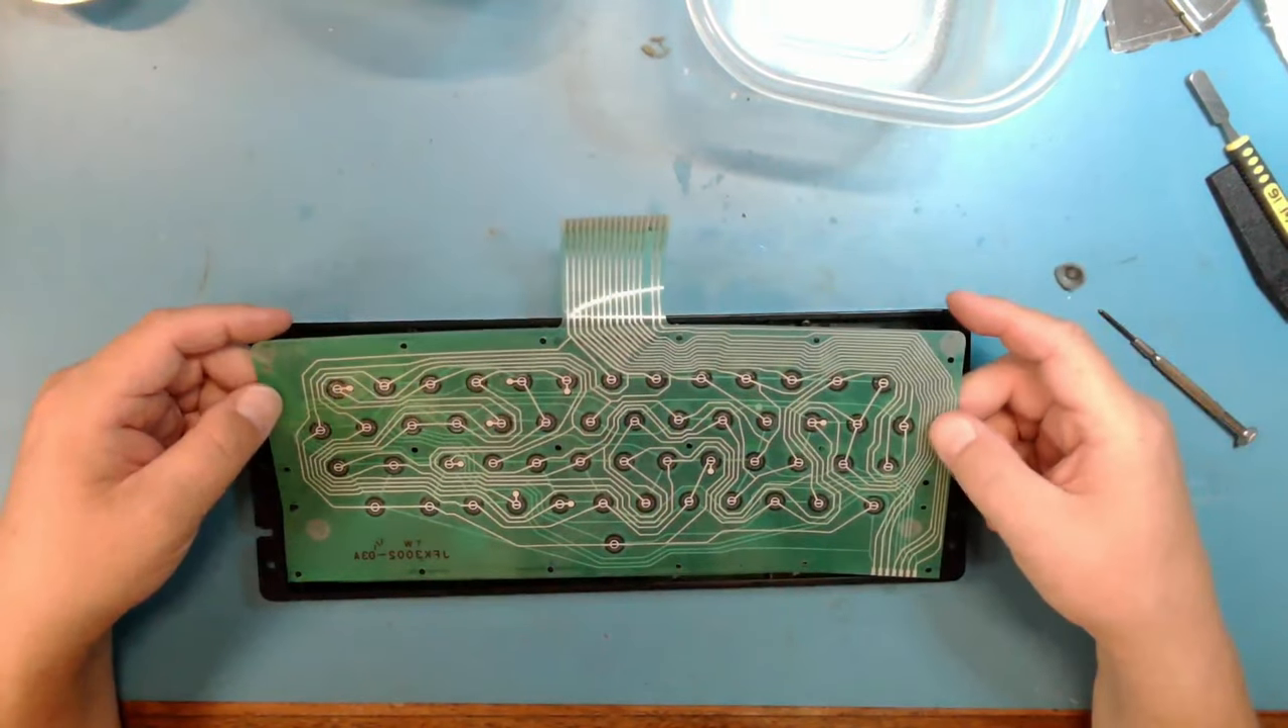And you have the exposed membrane now.